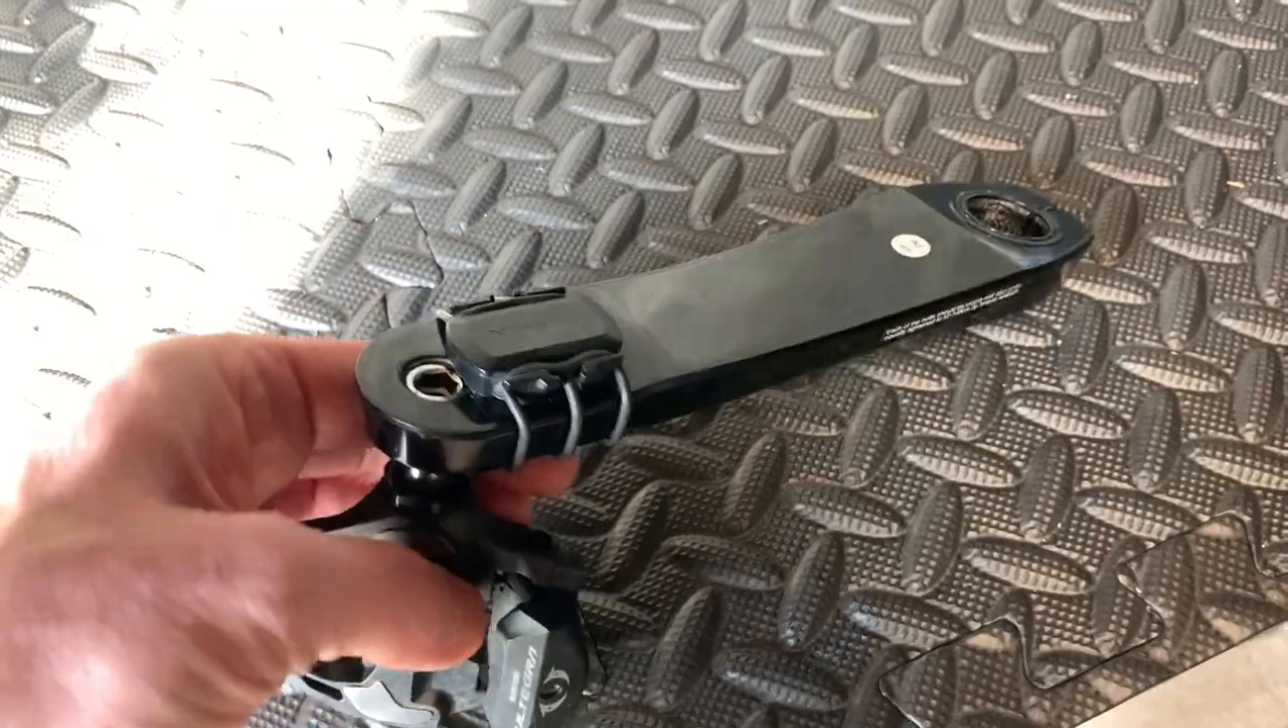Crank arm will pull off. There it is. Off.